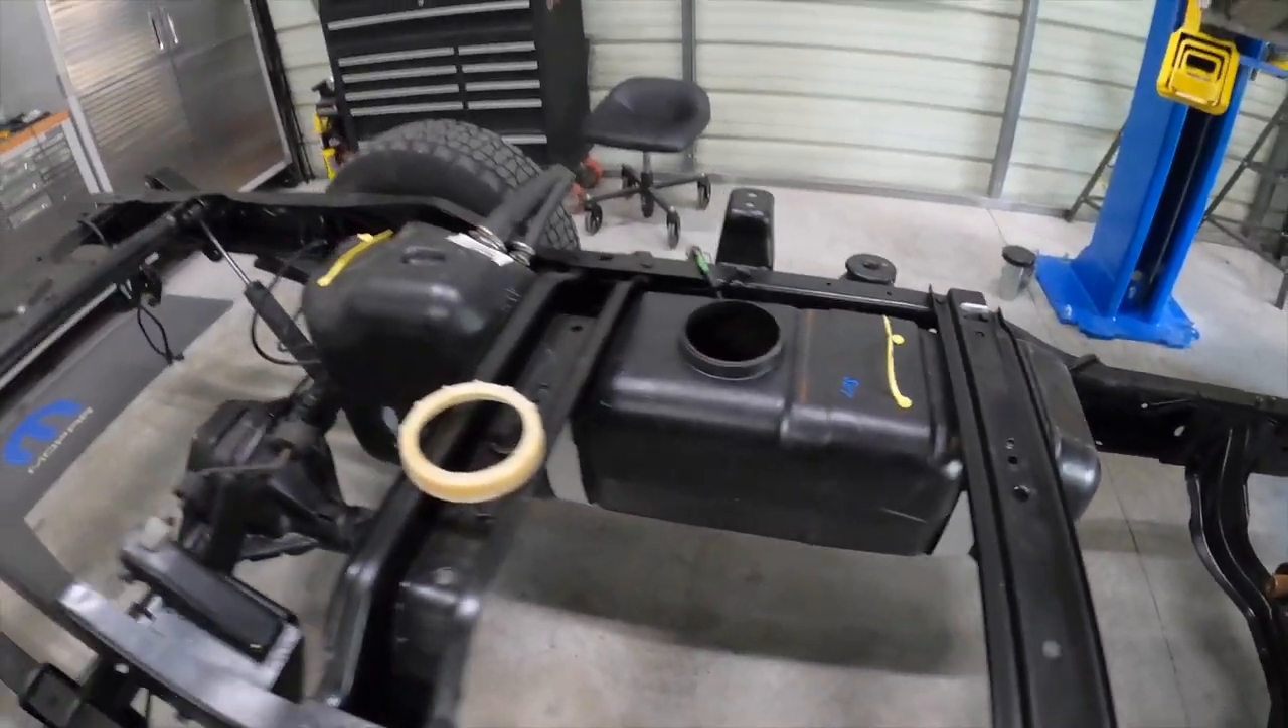All right you guys so tank is in and i cannot get over how clean everything looks.